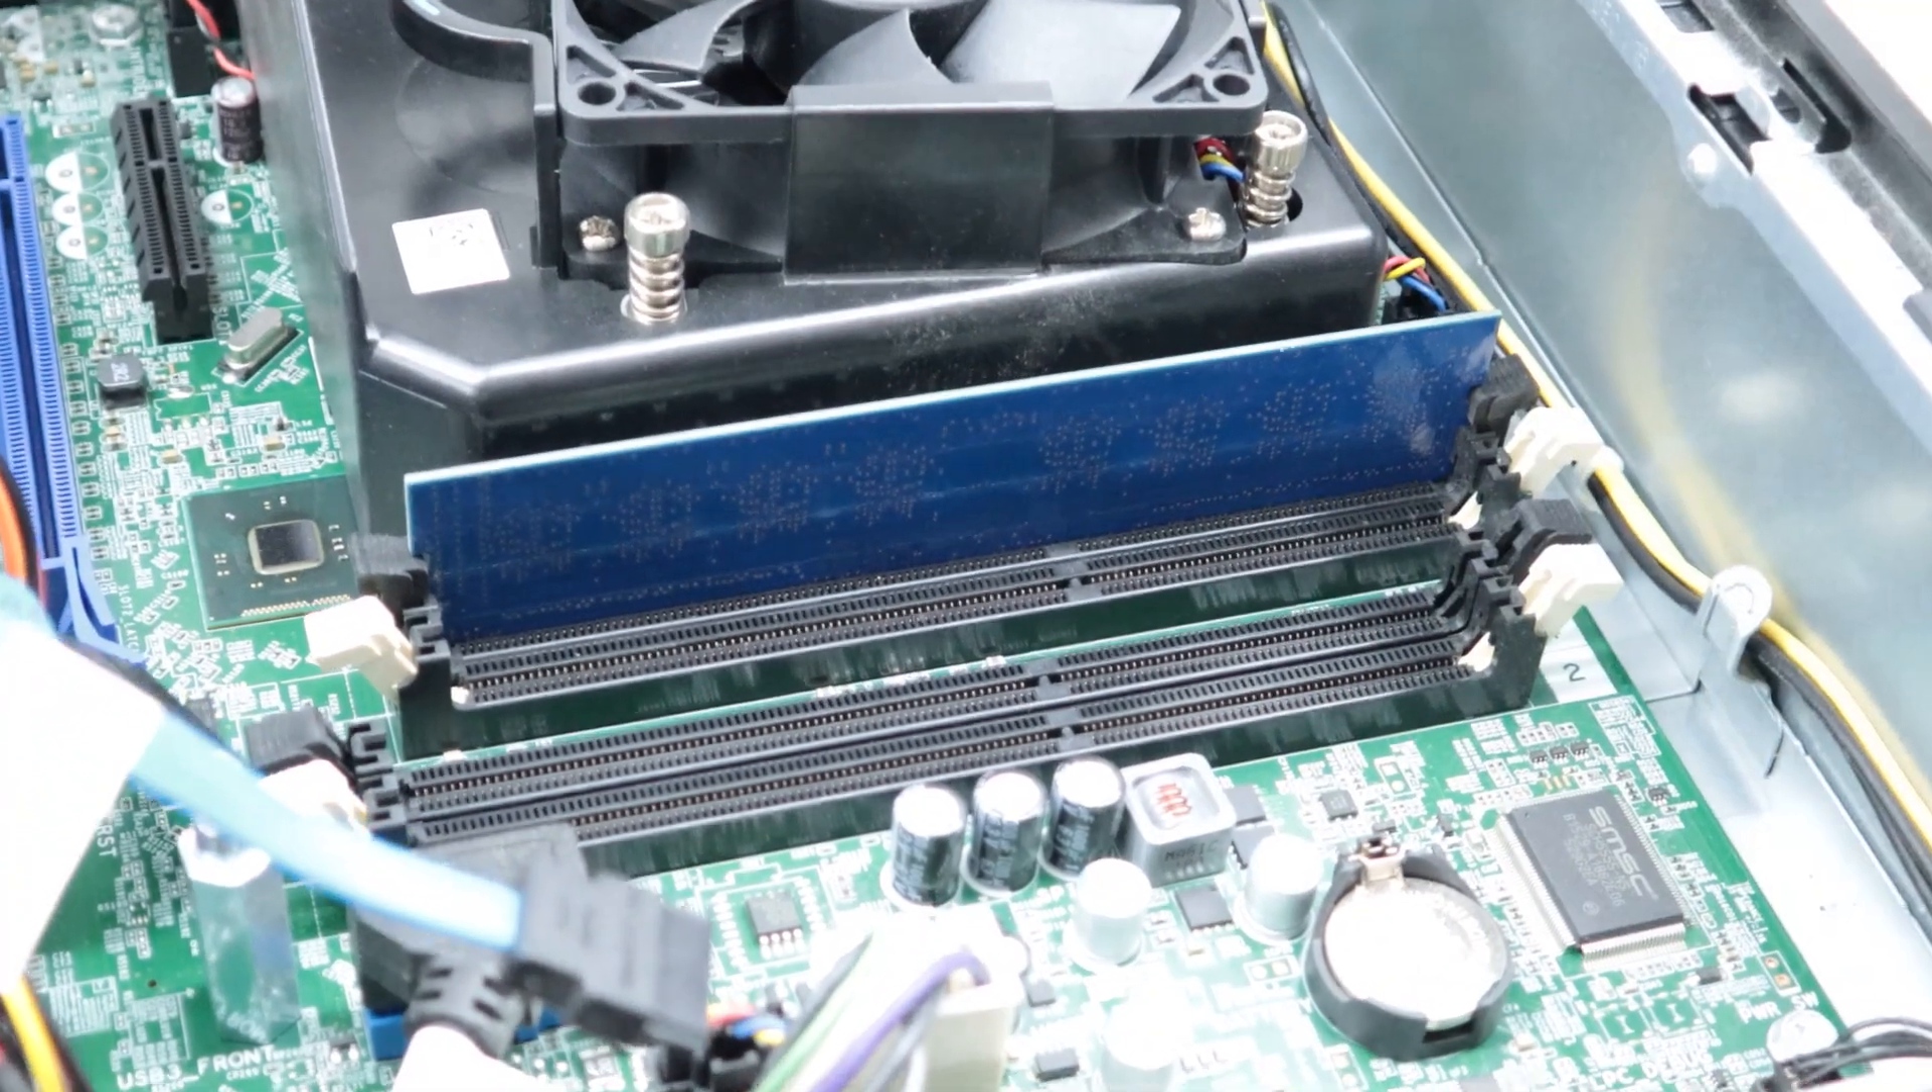You can clearly see these clips are closed now if you can see the both clips are closed.